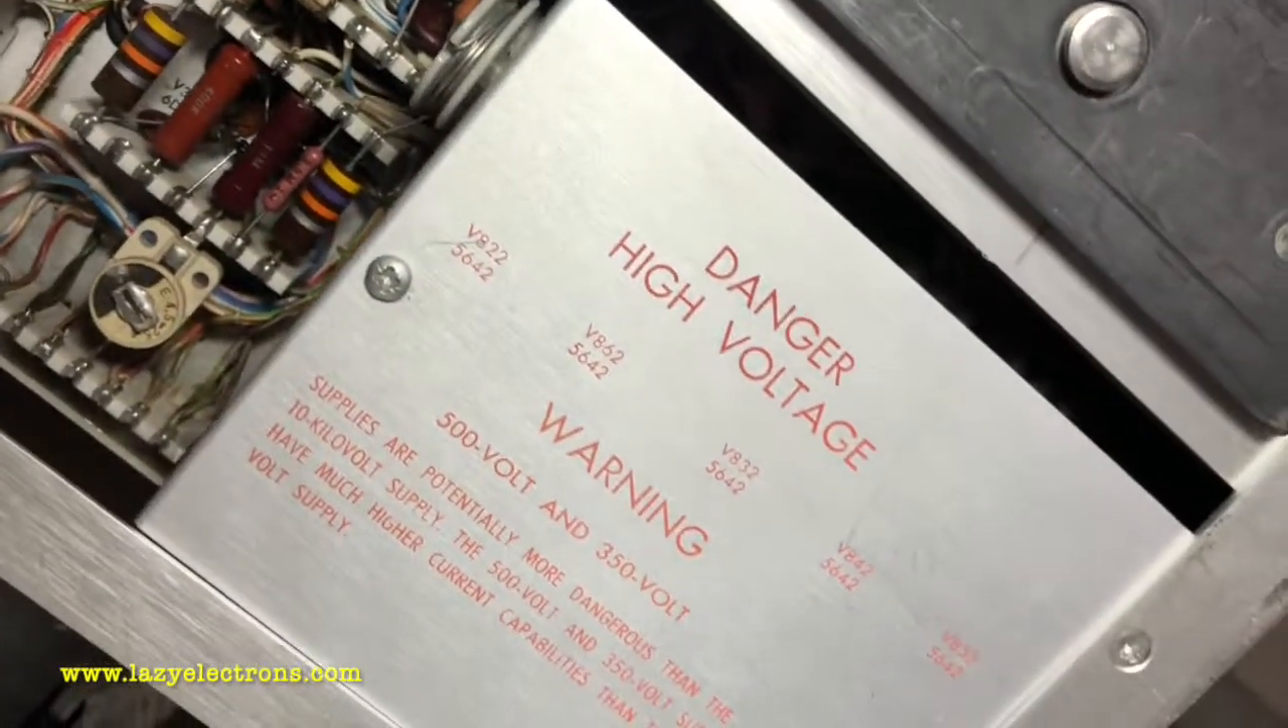Okay i've installed the high voltage uh protection cover as well so it's all done.